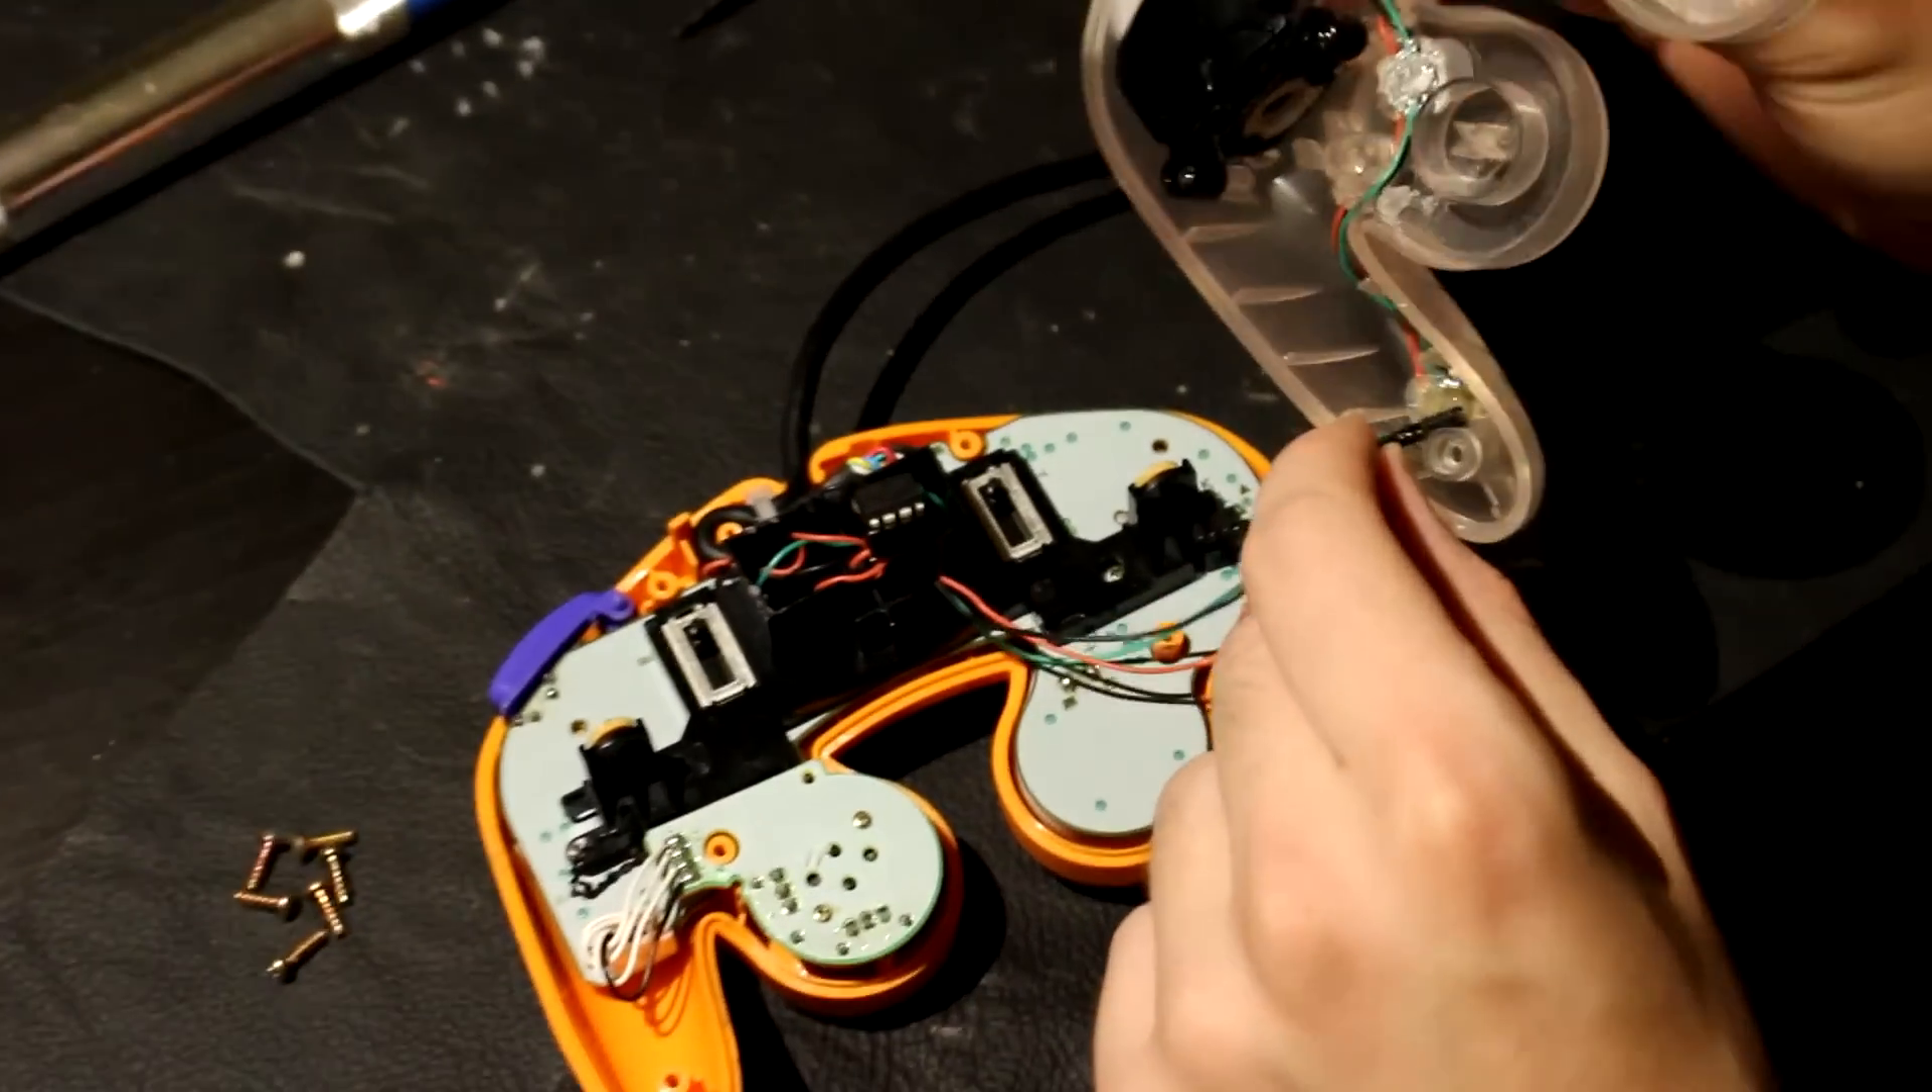All right, so the GameCube controller is in two halves with six screws holding it together. I've already unscrewed it.